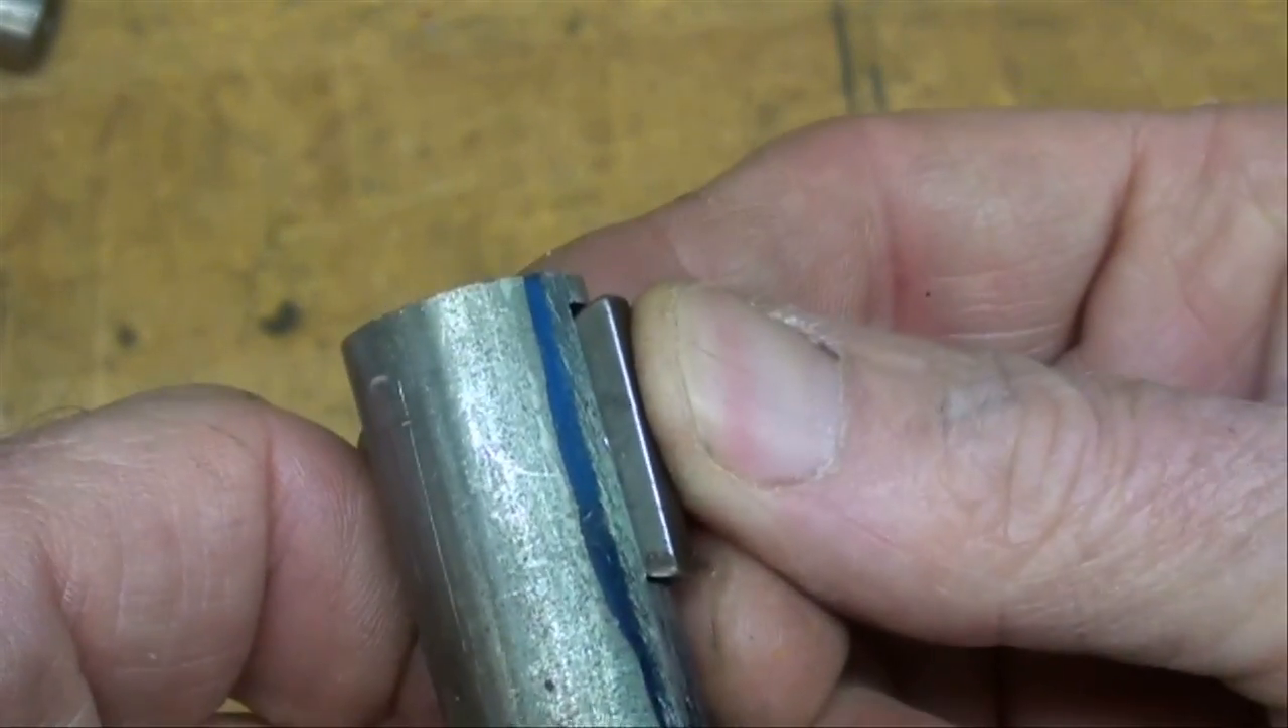Now there's the key and it fits in there very nicely.